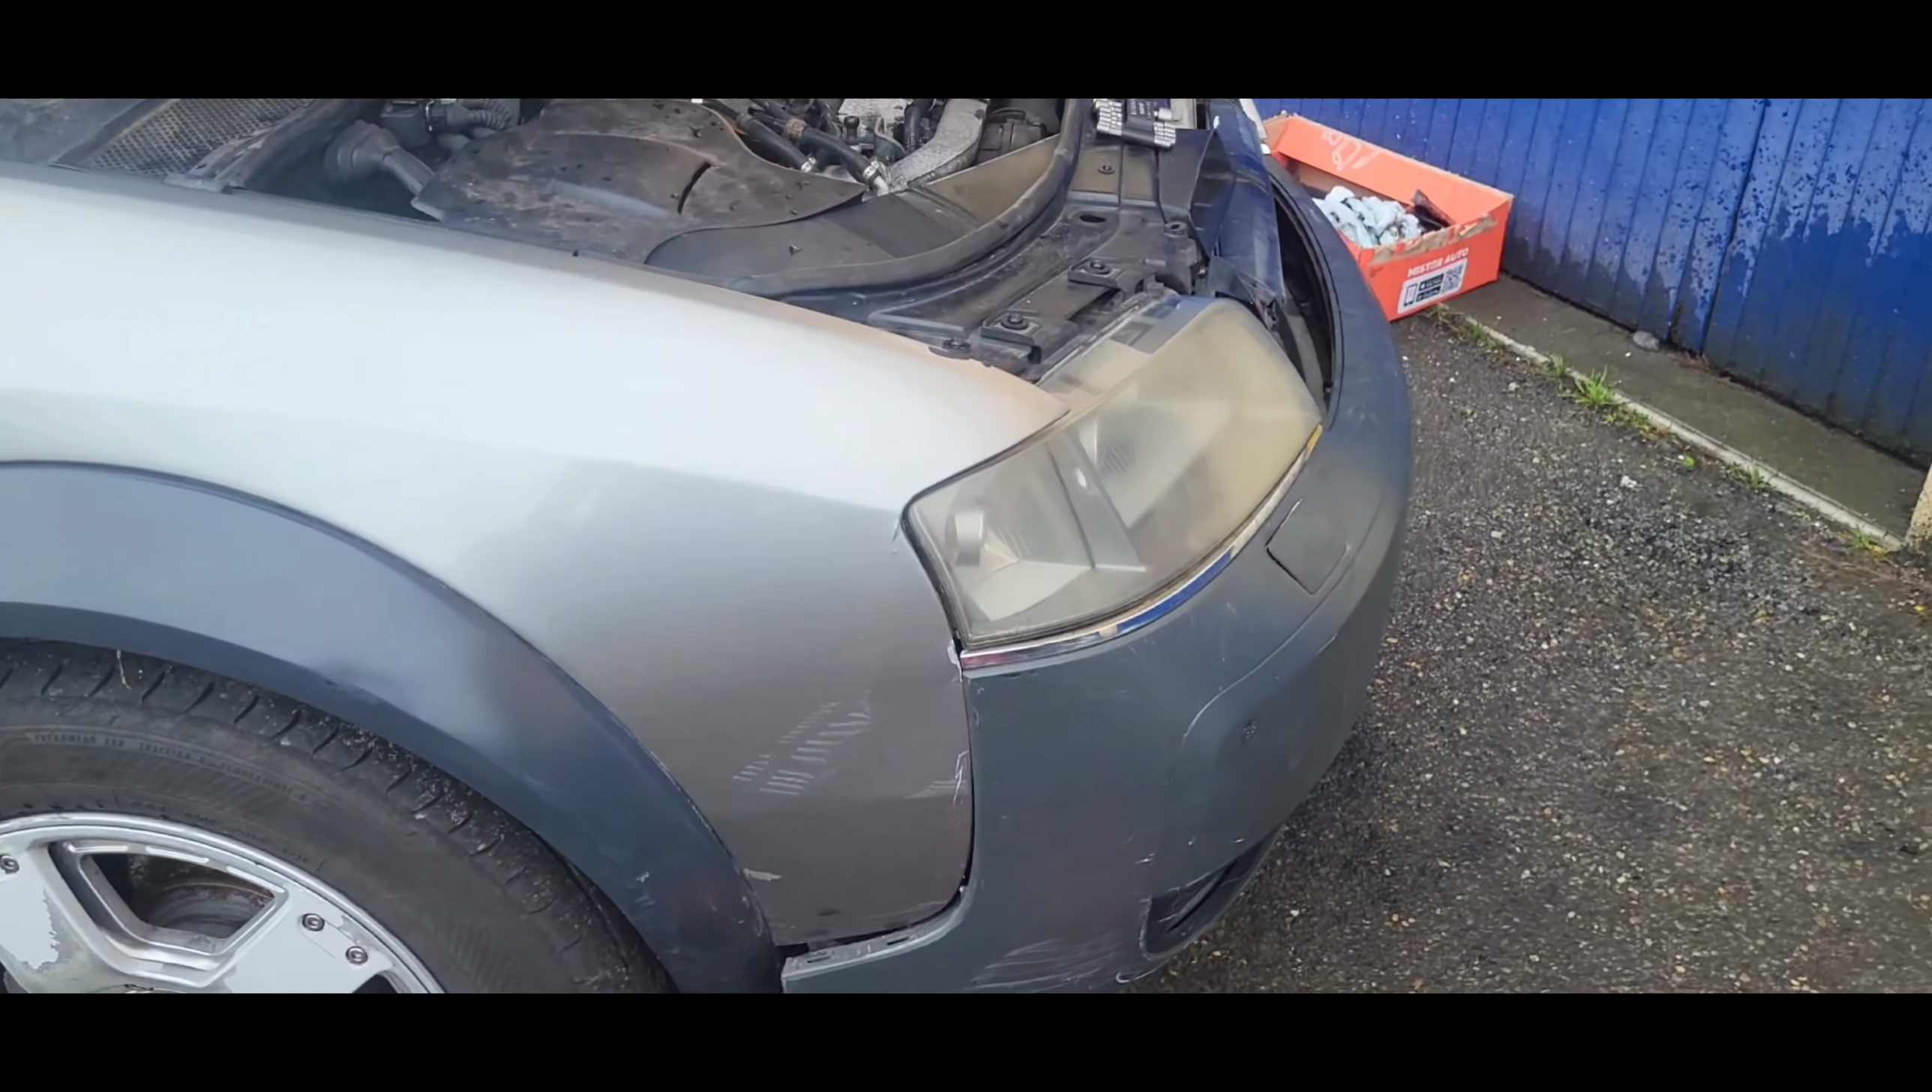Bon, voilà, le pare-choc est remonté.